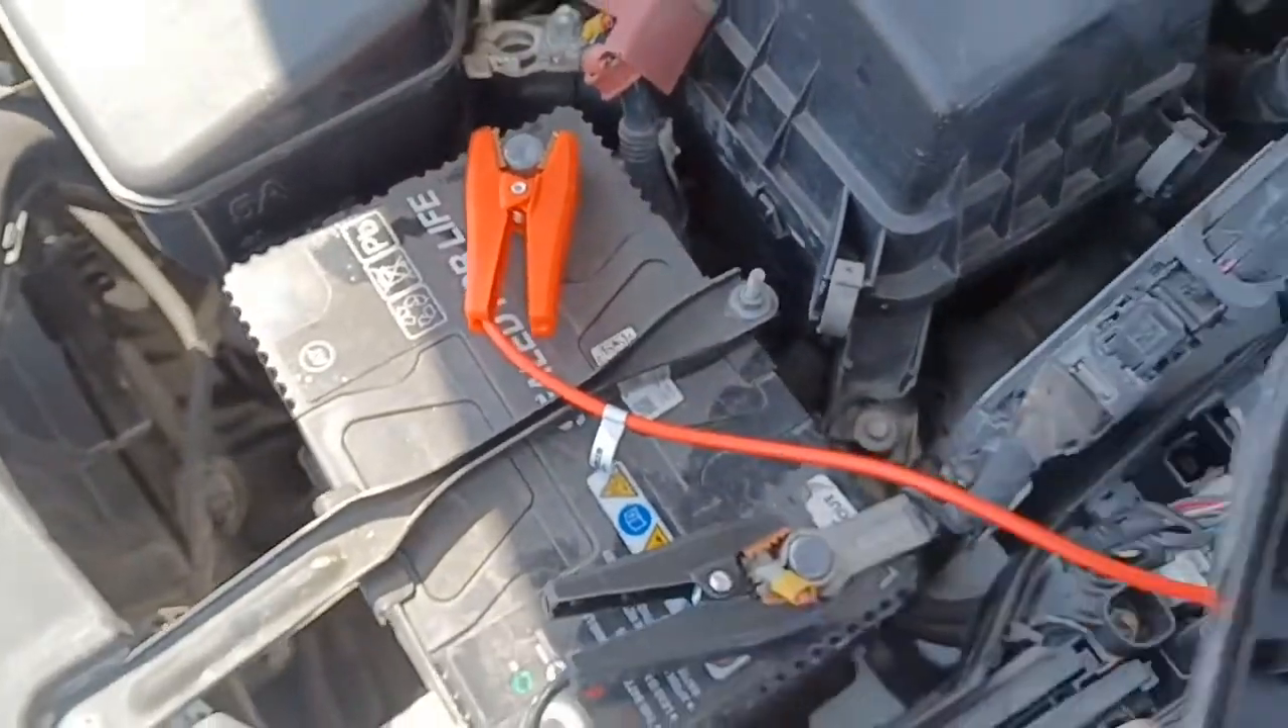یہ ابھی کنیکشن میرے اوکے ہوگے سب میں نے لگا دیئے۔